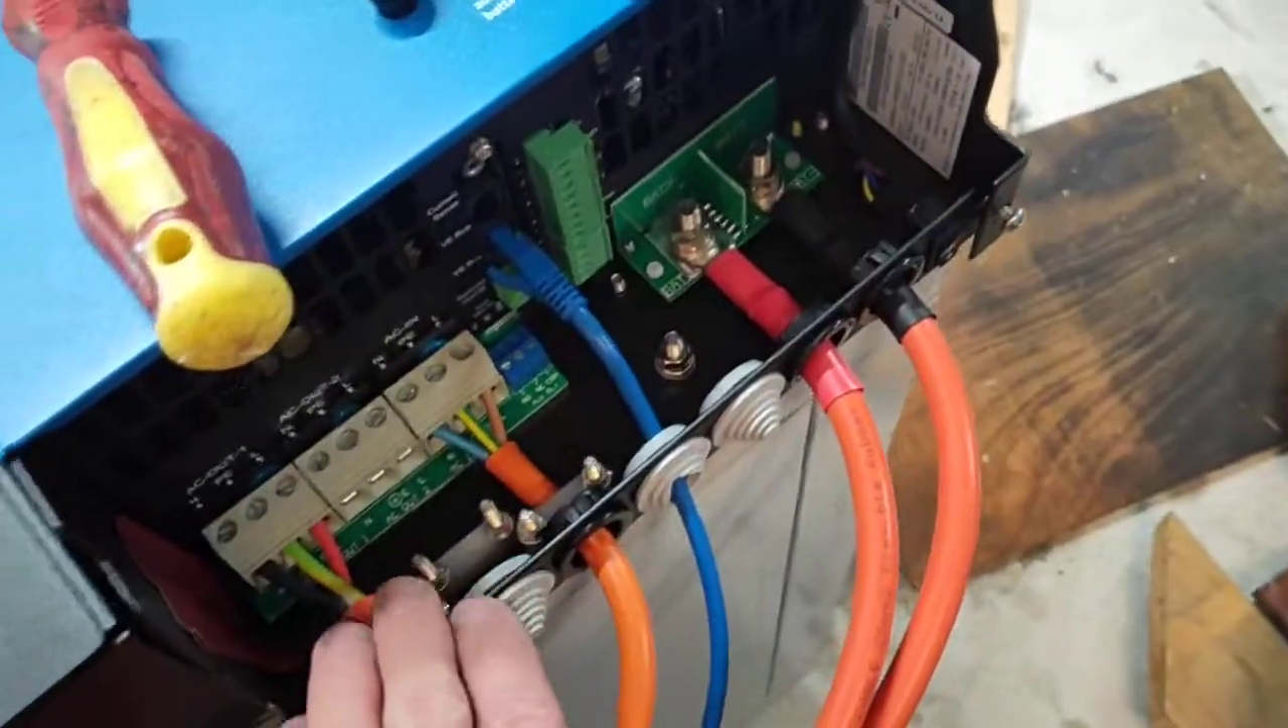Here's your main connections through across to the inverter that'll have a cover on eventually.